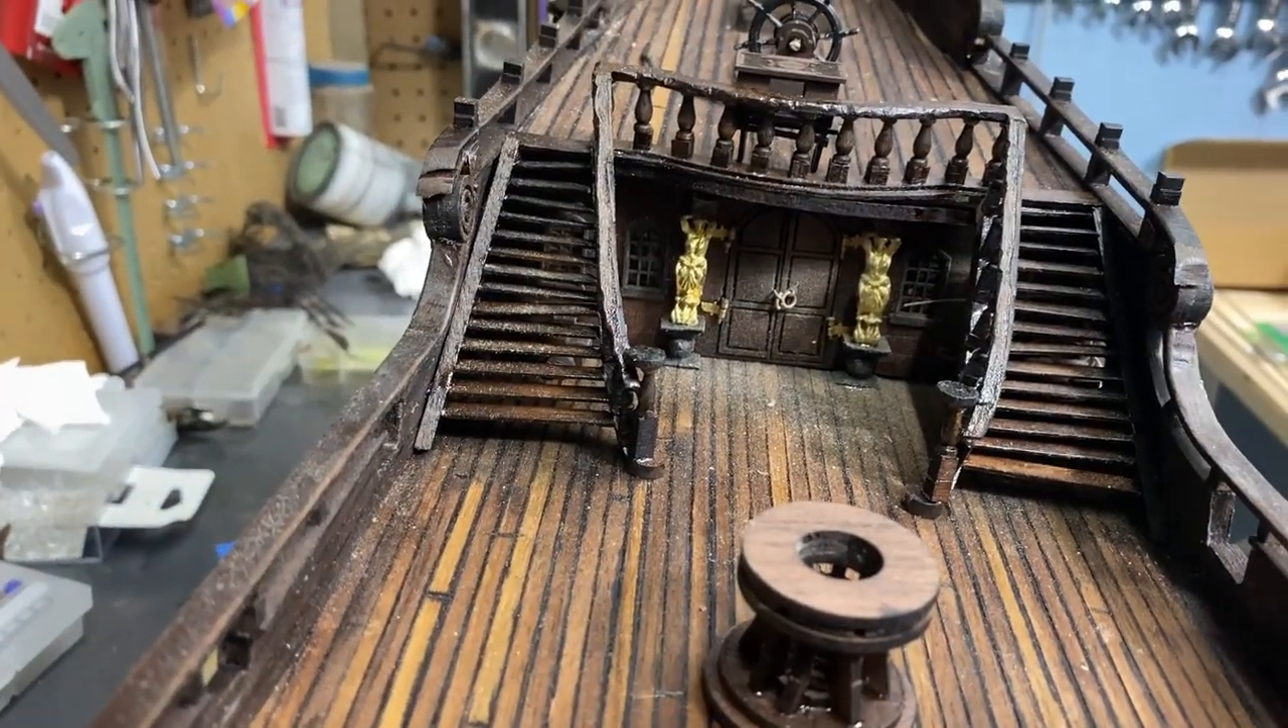And these staircases are all done.